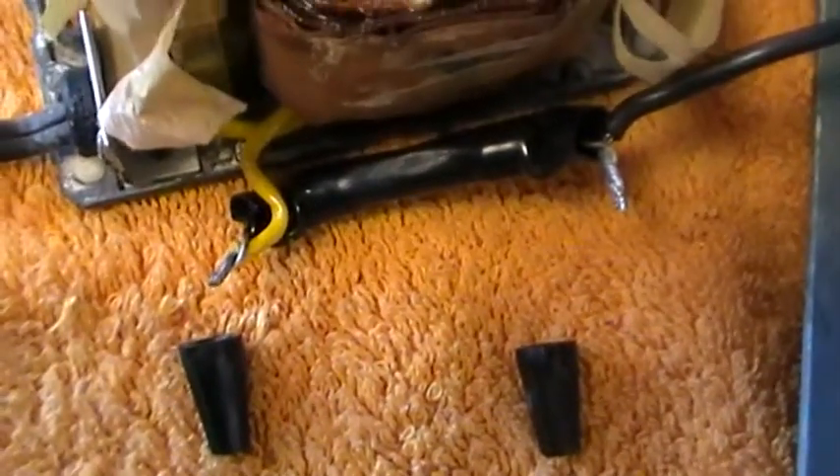Right, we've removed the two wire nuts, little plastic wire nuts.